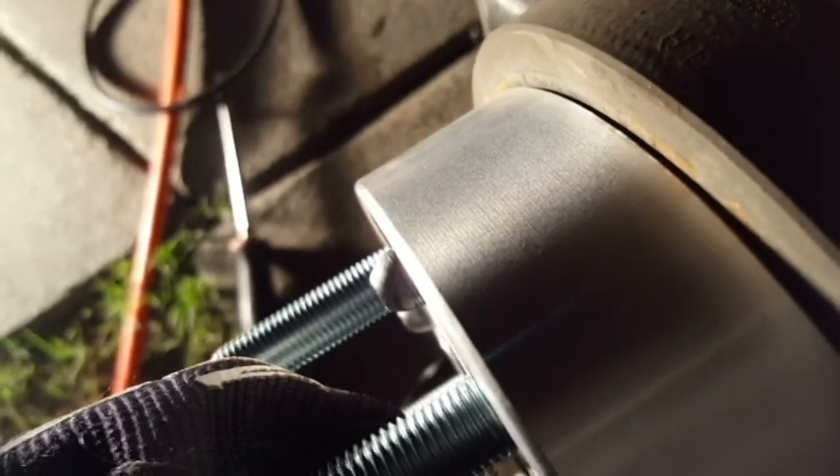The old studs are sticking out past the spacer.